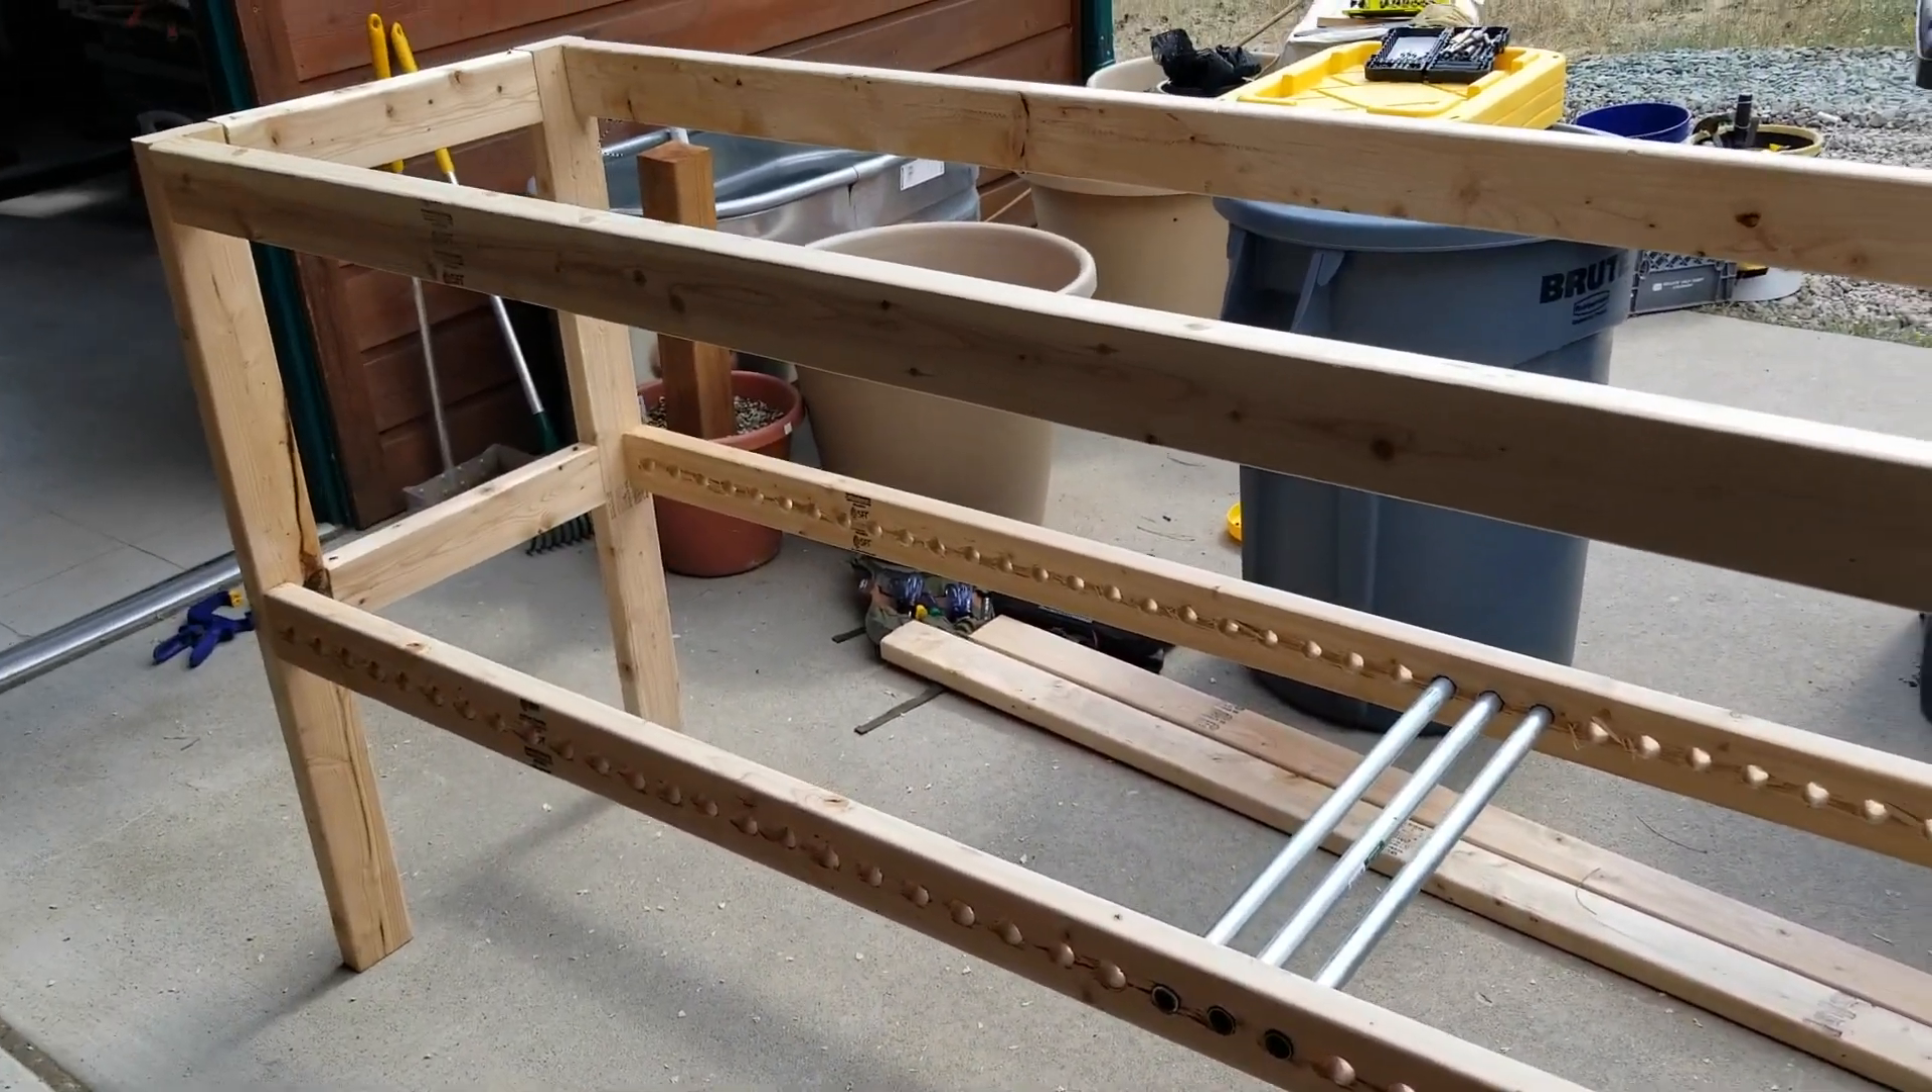But you can kind of see here, I've put in a few bars of the conduit just so you can see how the false bottom is going to run across the entire thing when assembled.